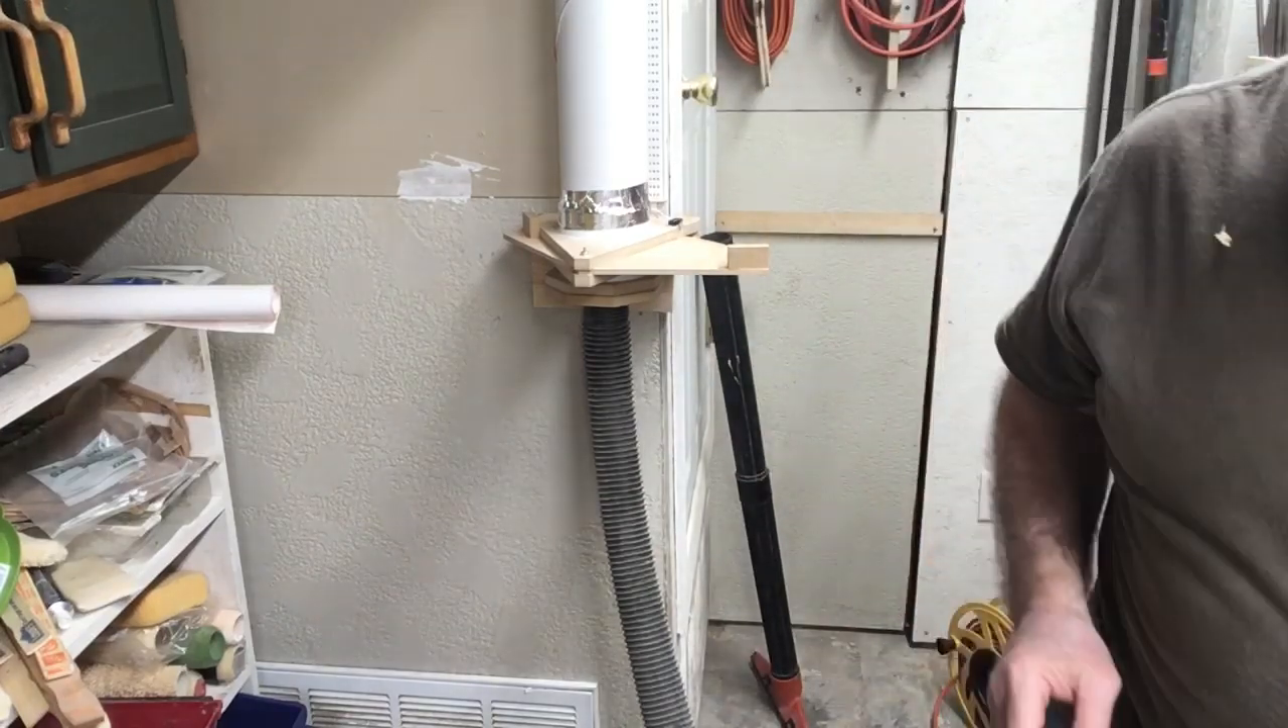Okay I've got the hose in place now.